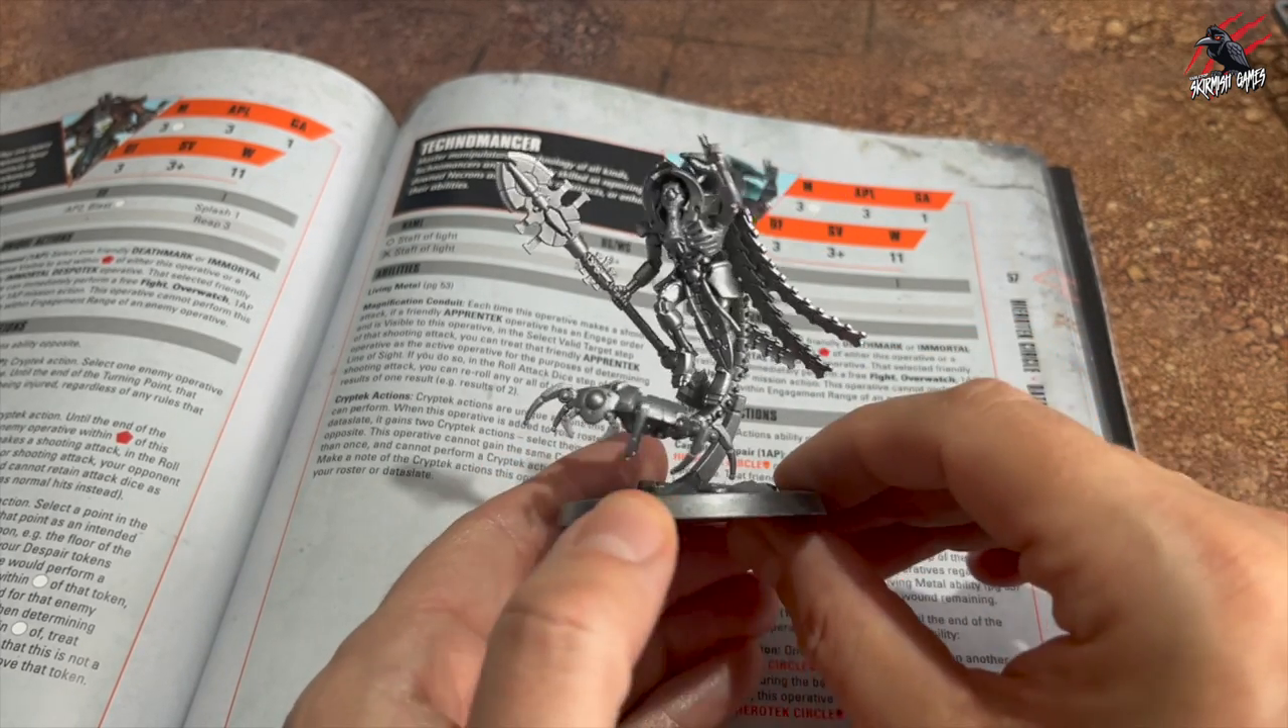I've built the Technomancer now.